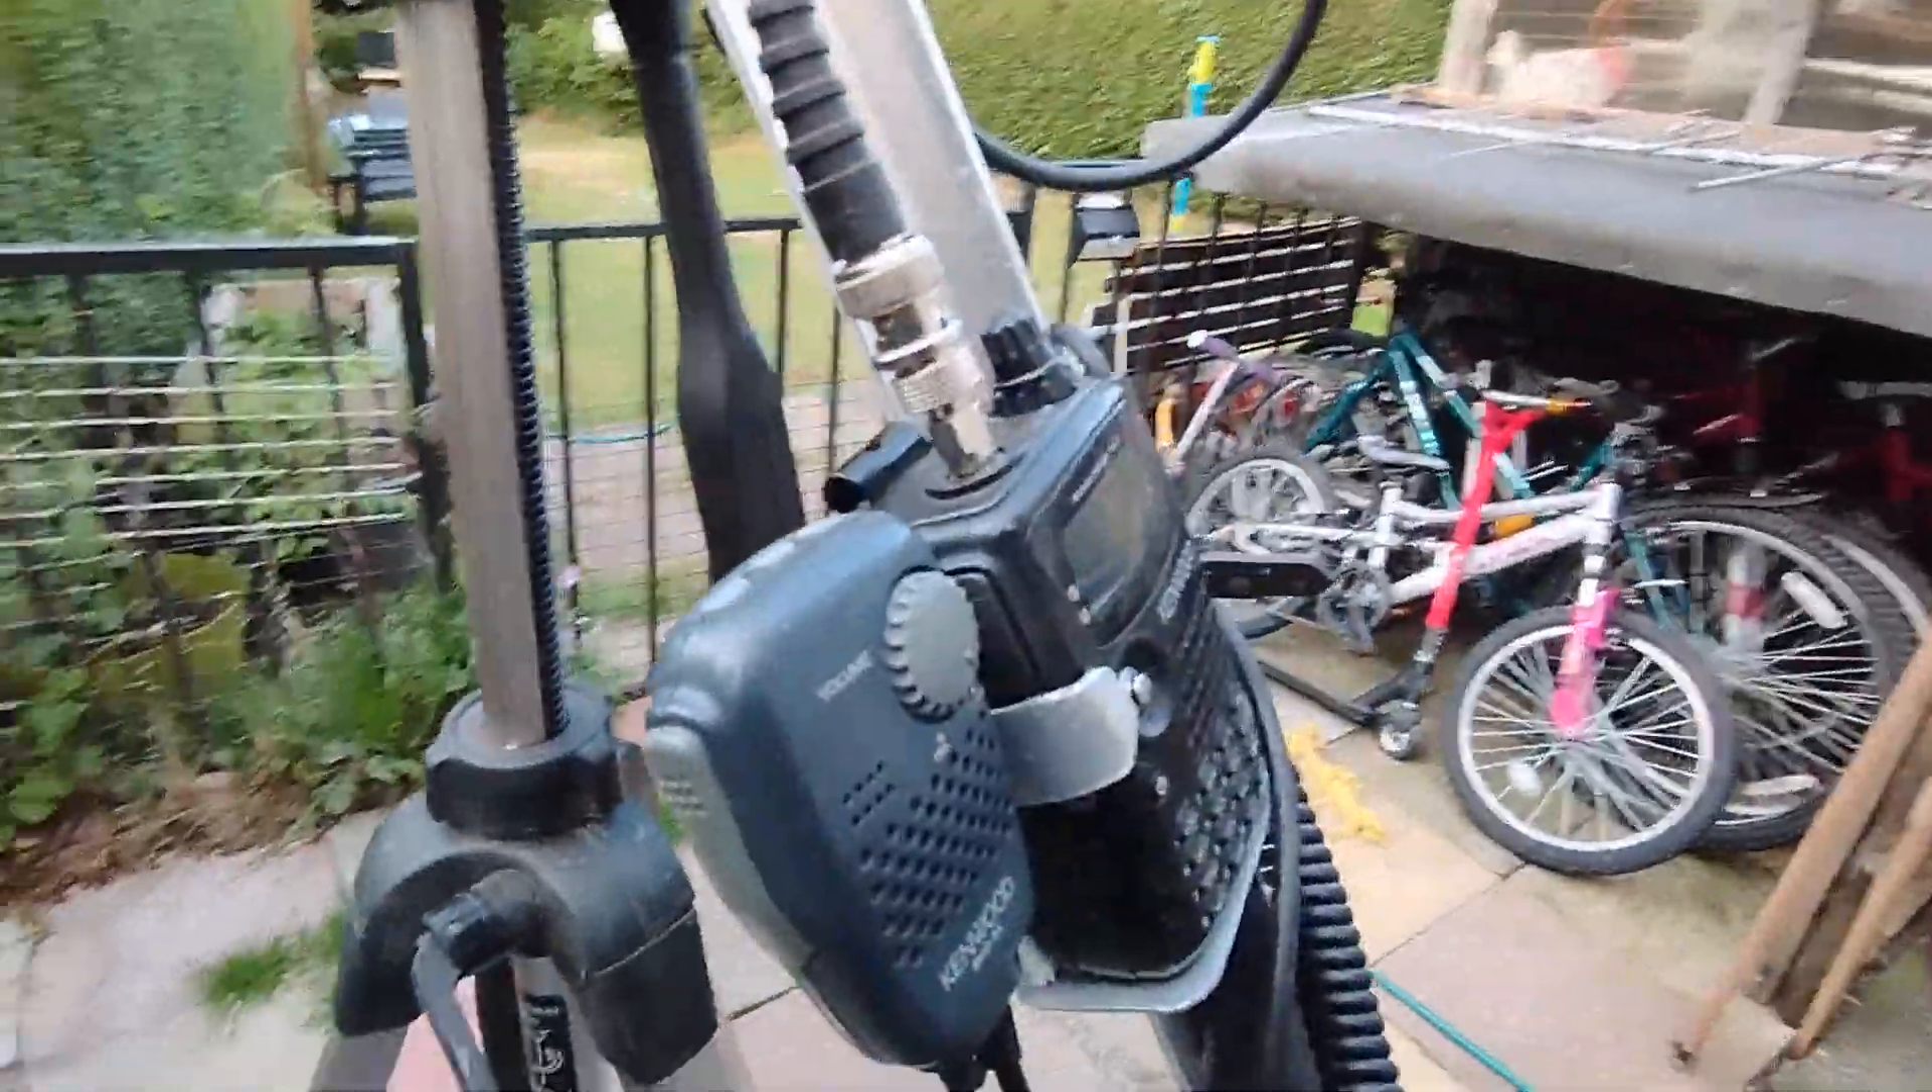So we've got the microphone set up on this little stand which is just a little mod that i just did.